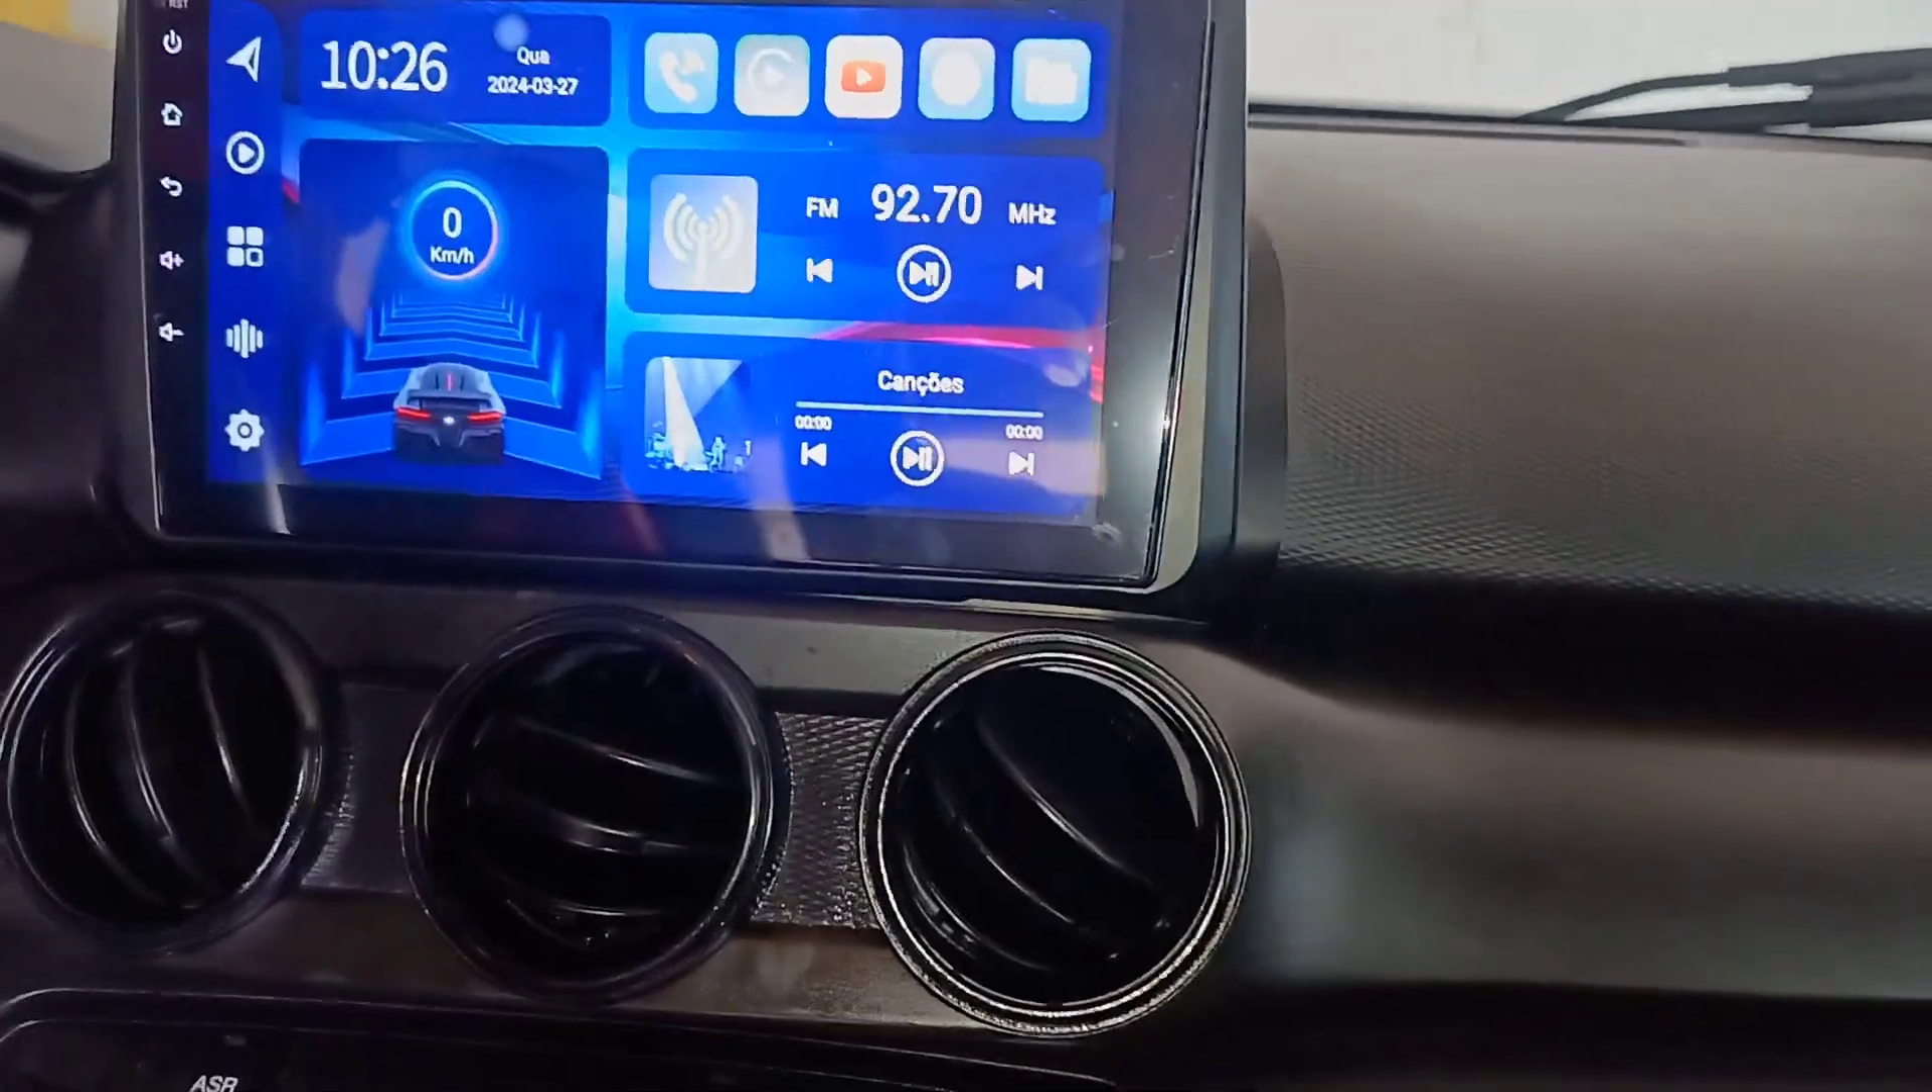Aqui o sonzinho já pronto, instalado aqui, já configurado aqui.